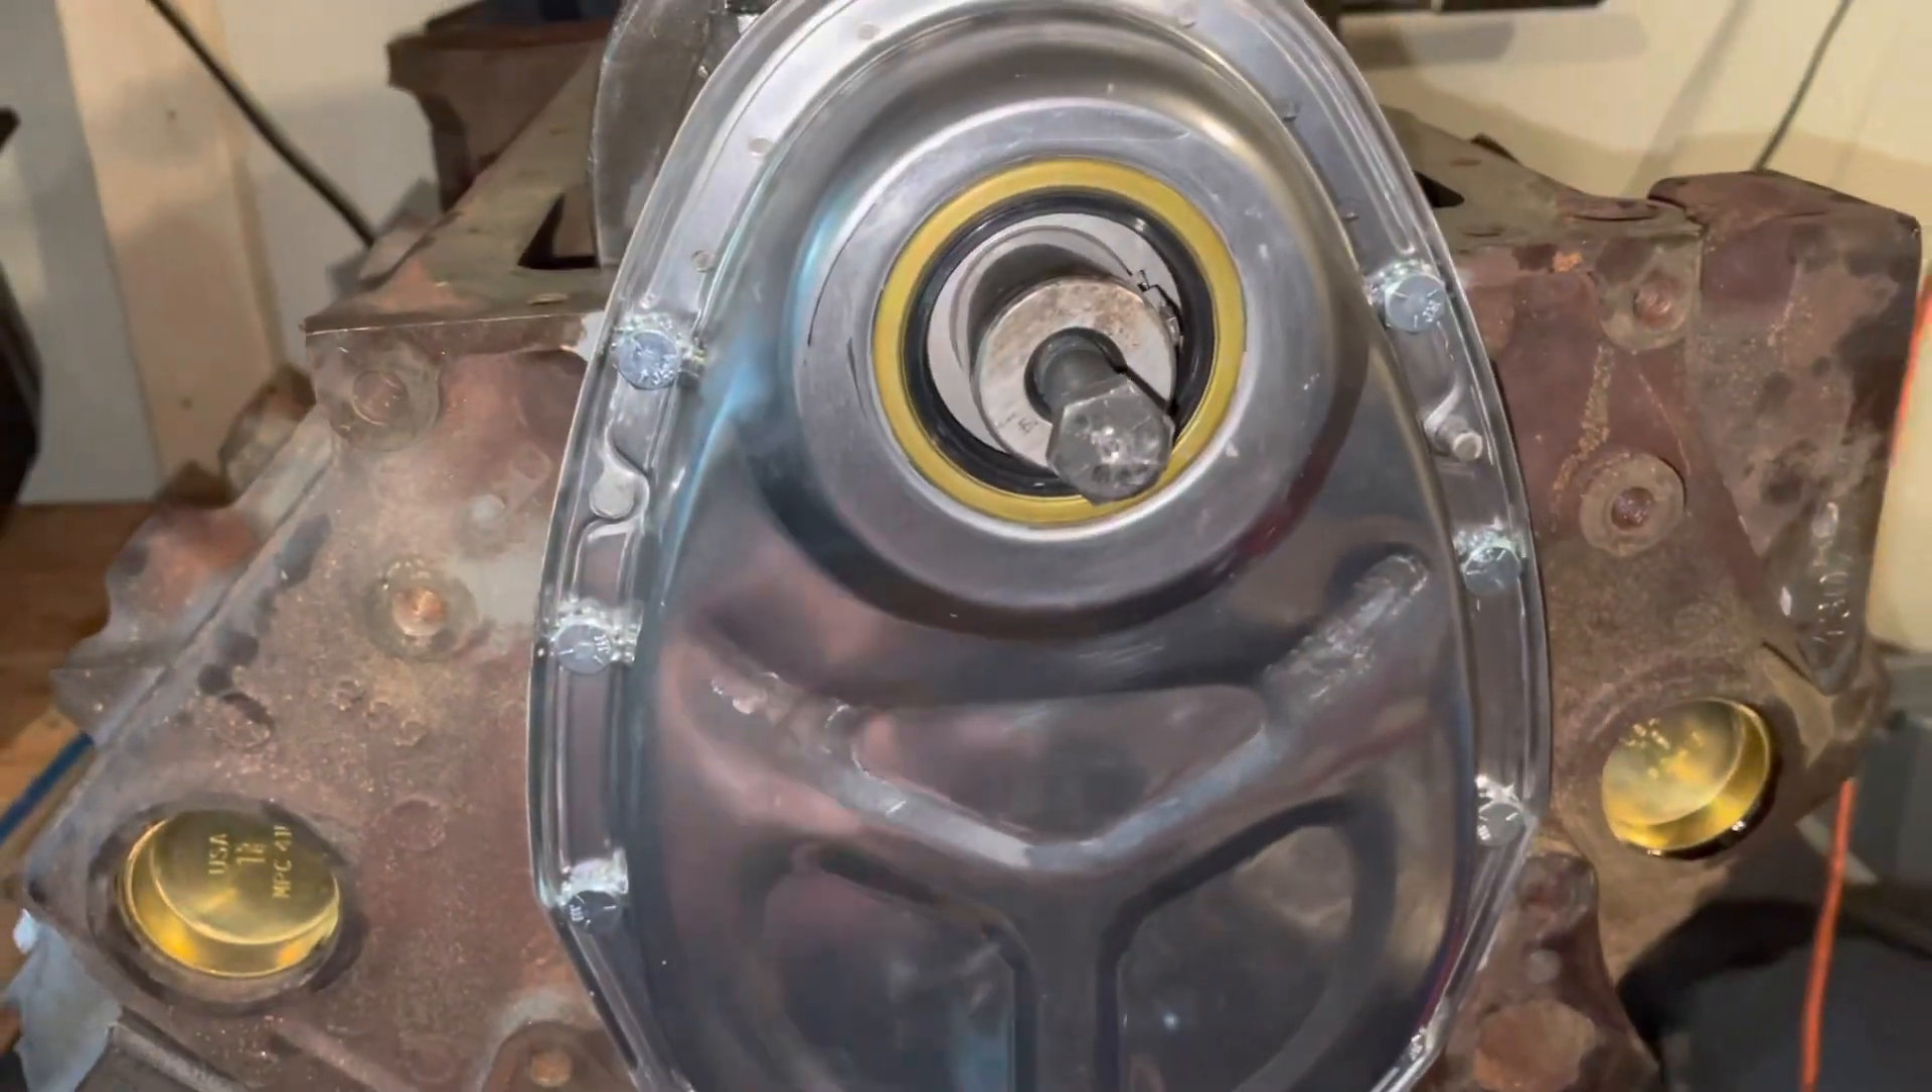All right the timing cover's now on i've got all the bolts tightened down.